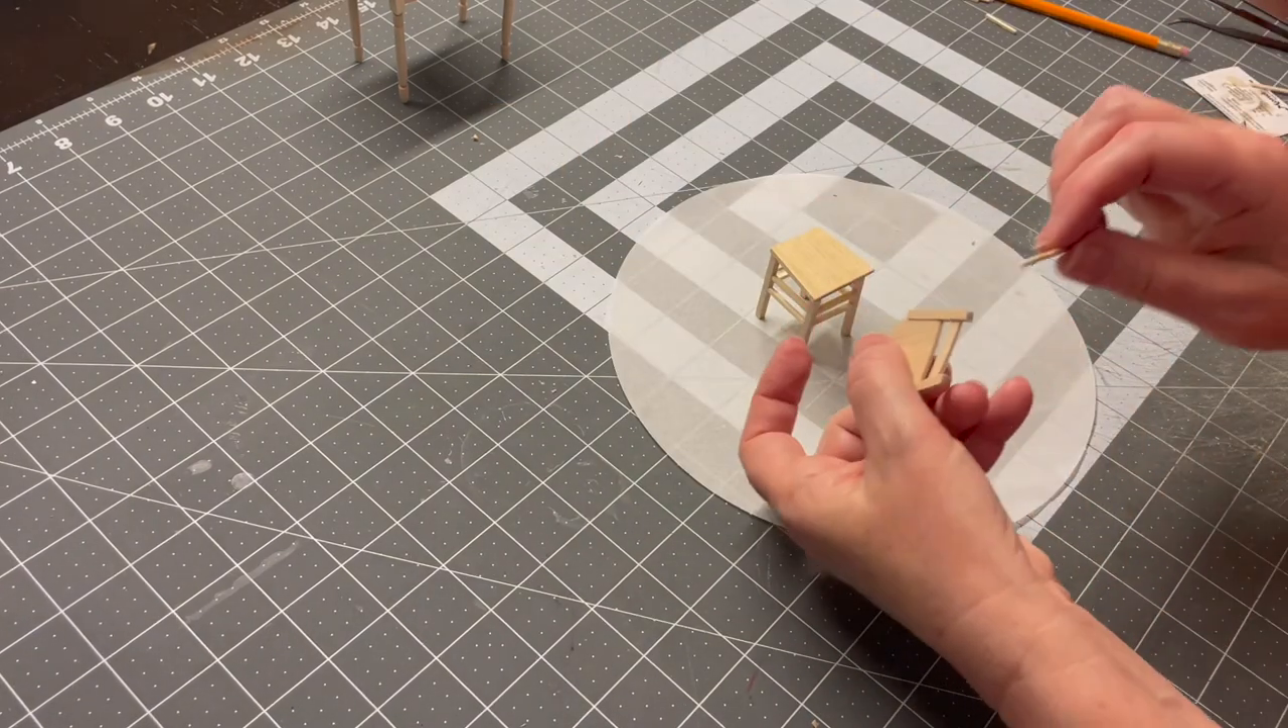And then once that's done, the only thing we have left then is to just install the back of the chair onto the base of the chair.